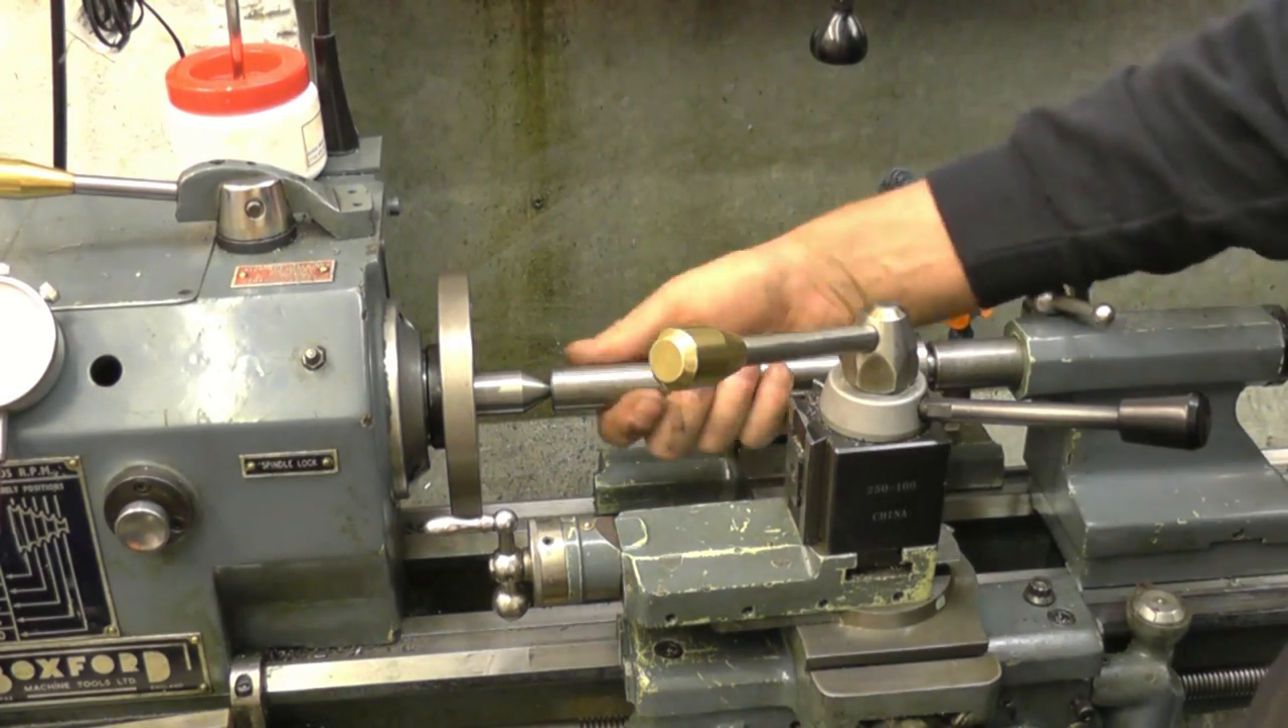I've removed the chuck and put the drive plate on.